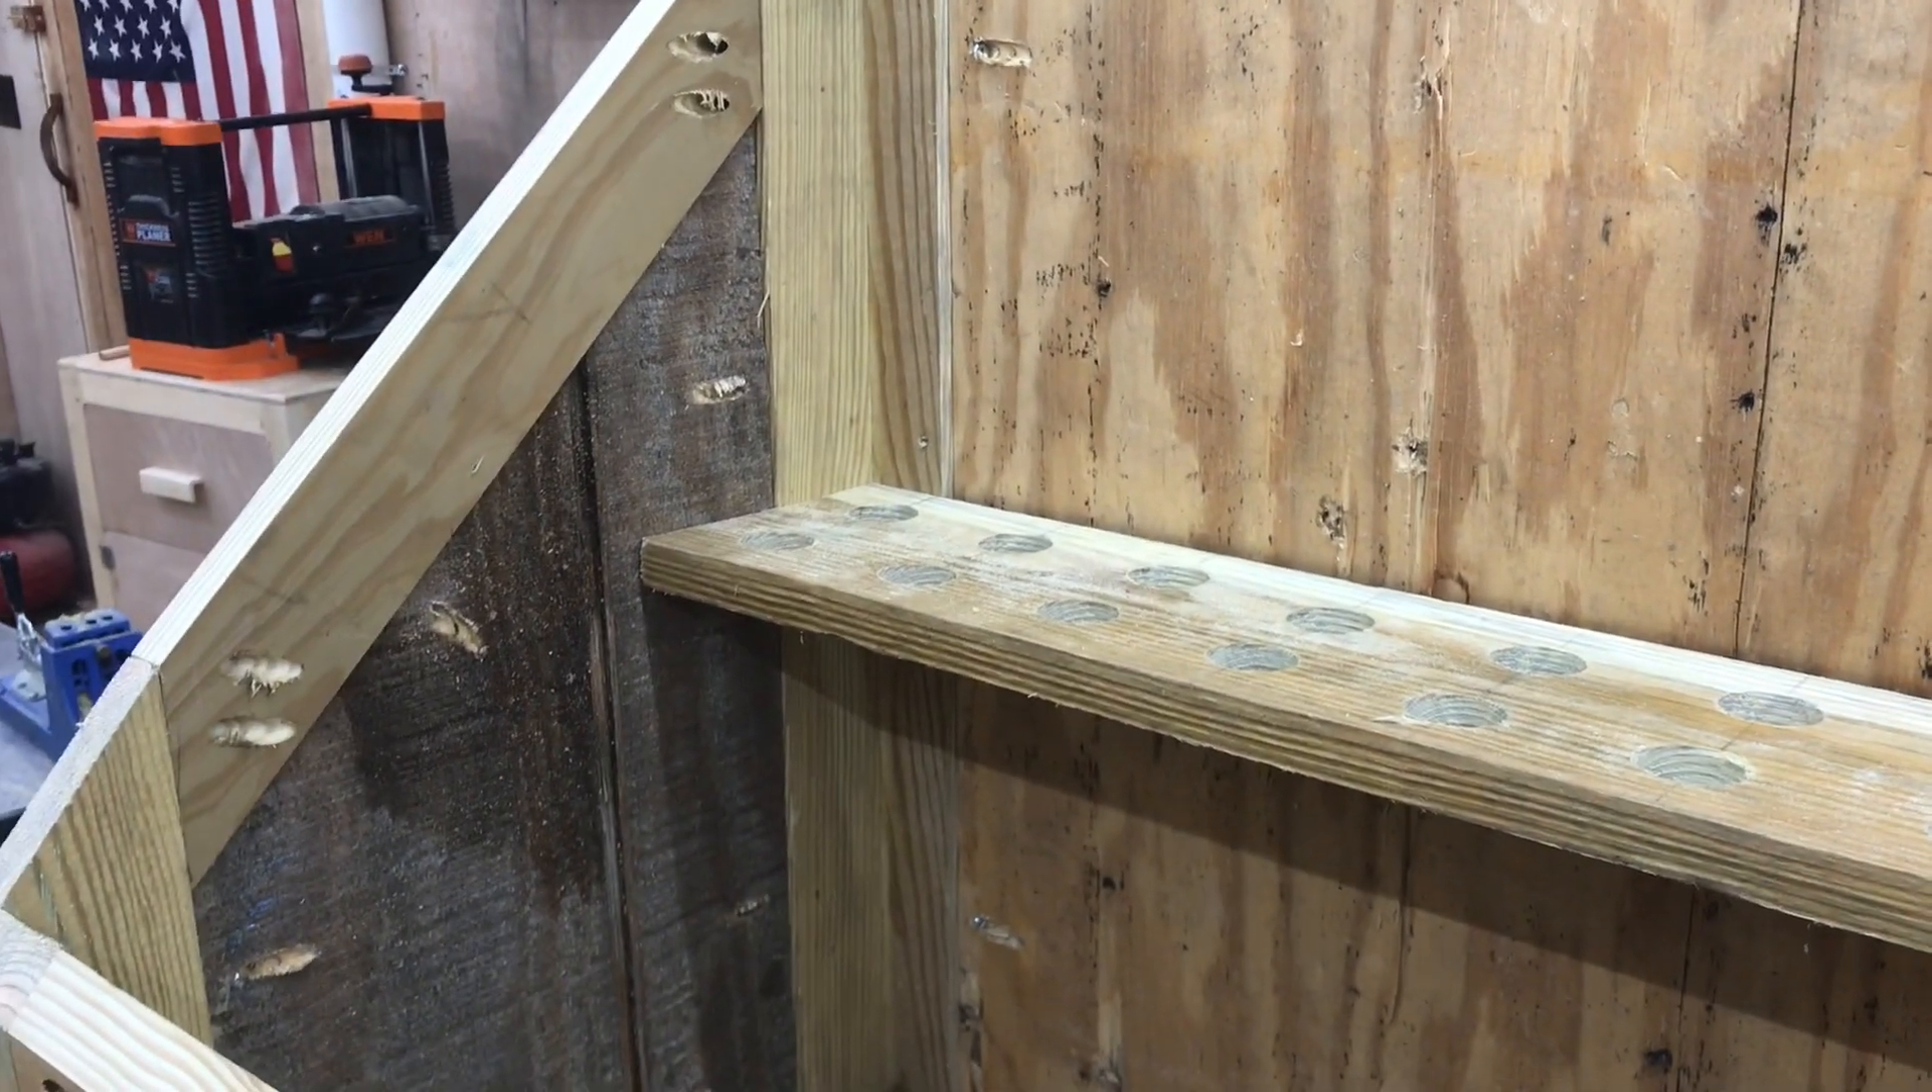I added this little shelf here and that's just going to give me a little bit more storage space in here.